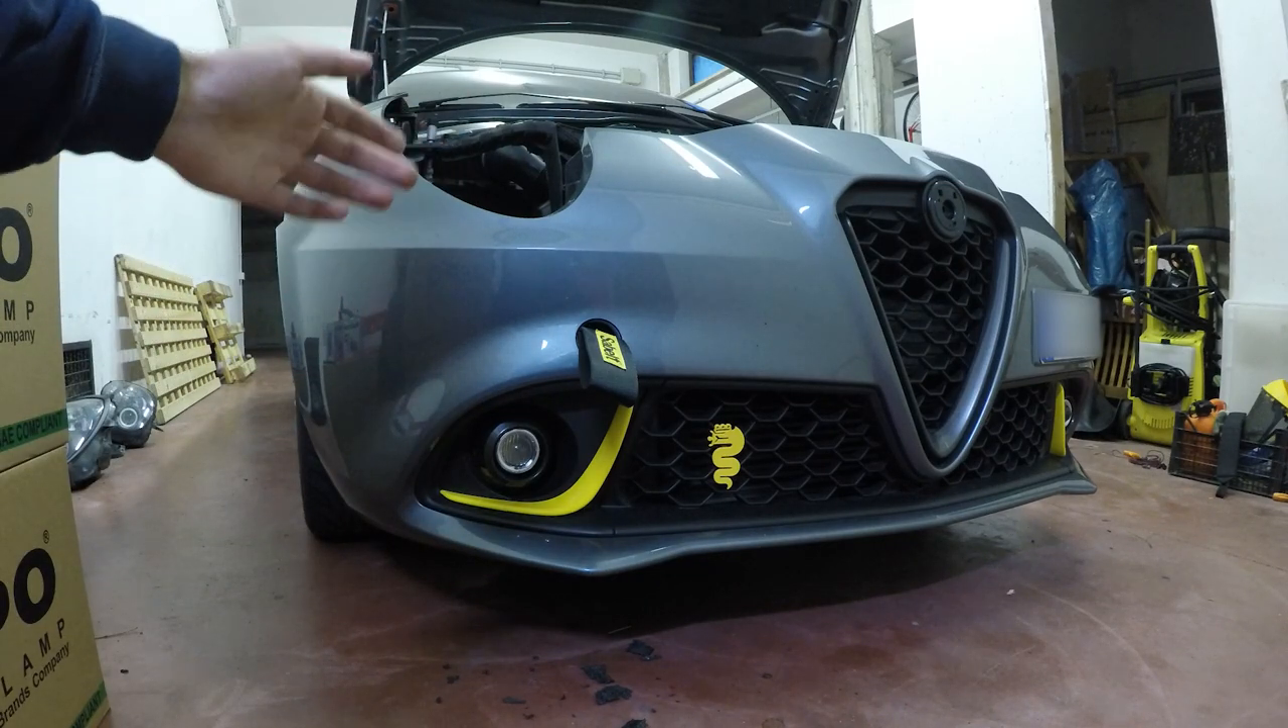Purtroppo vedete il paraurti non montato completamente in quanto mancano i fari, lo stemma.